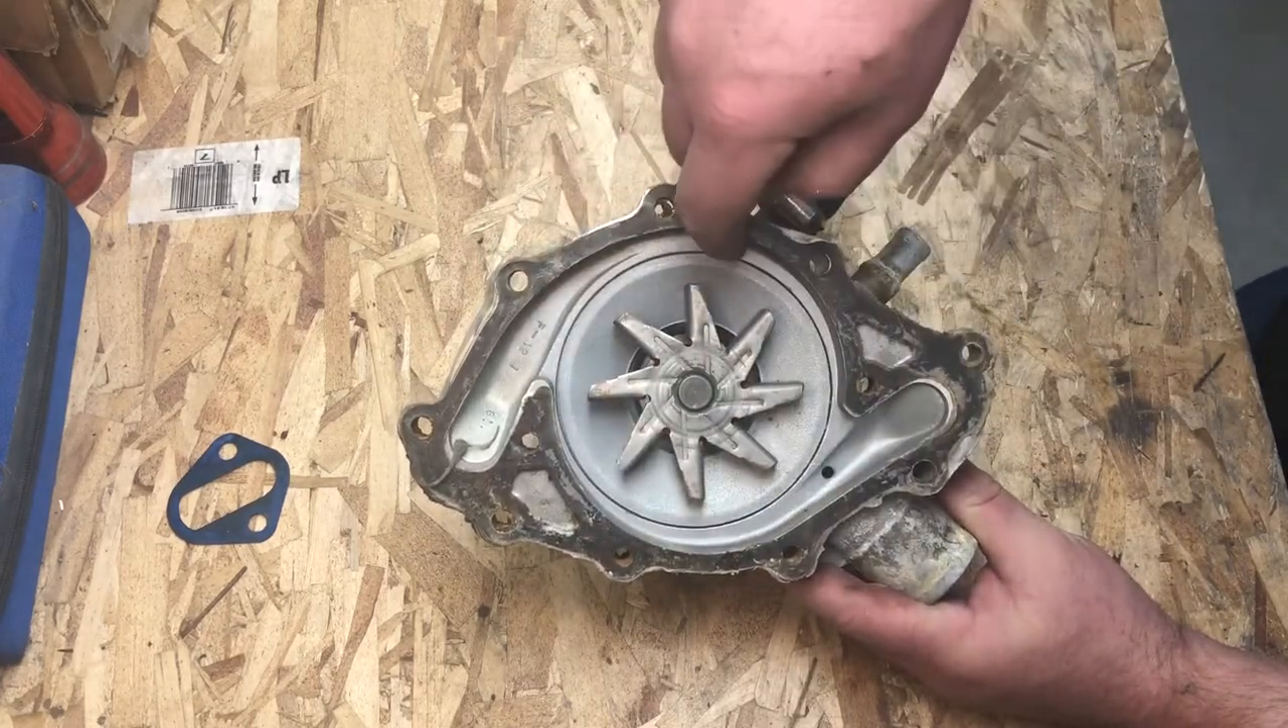Um, and it doesn't reach far enough out to the, um, to the outer perimeter of the housing to really be effective at moving the coolant.